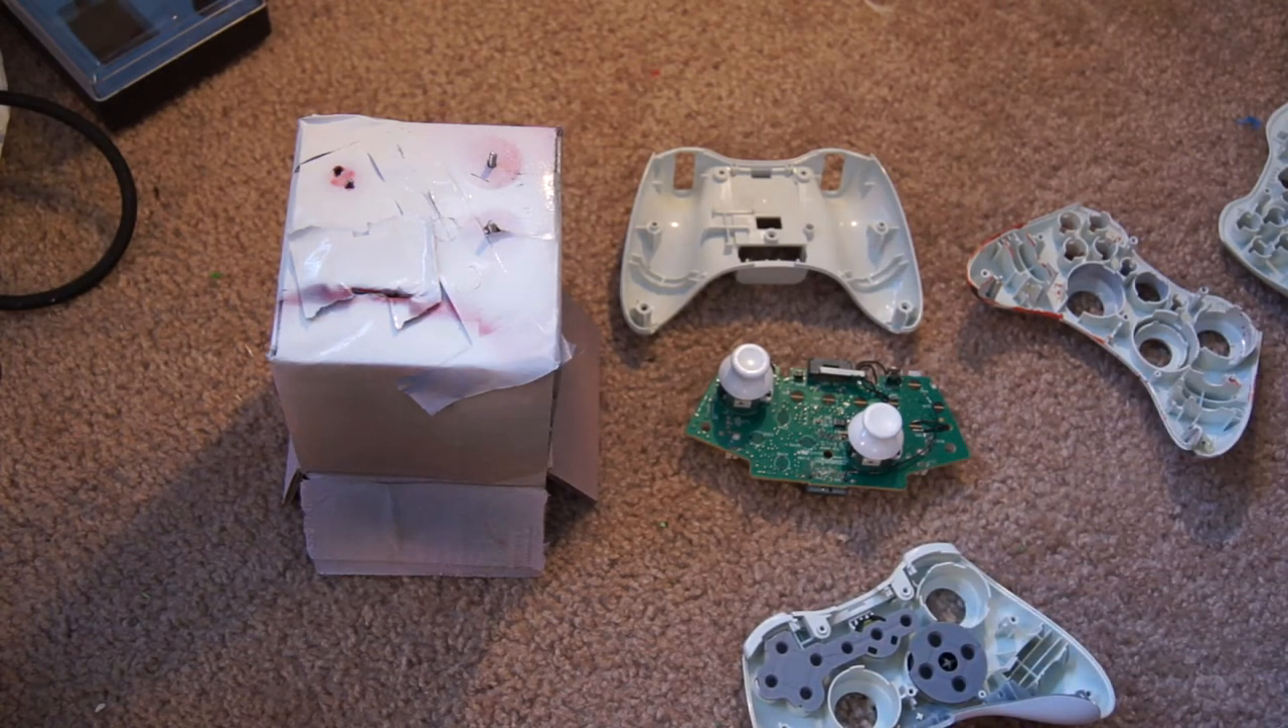So give me a second. Alright, so I put the sticks back on the controller.